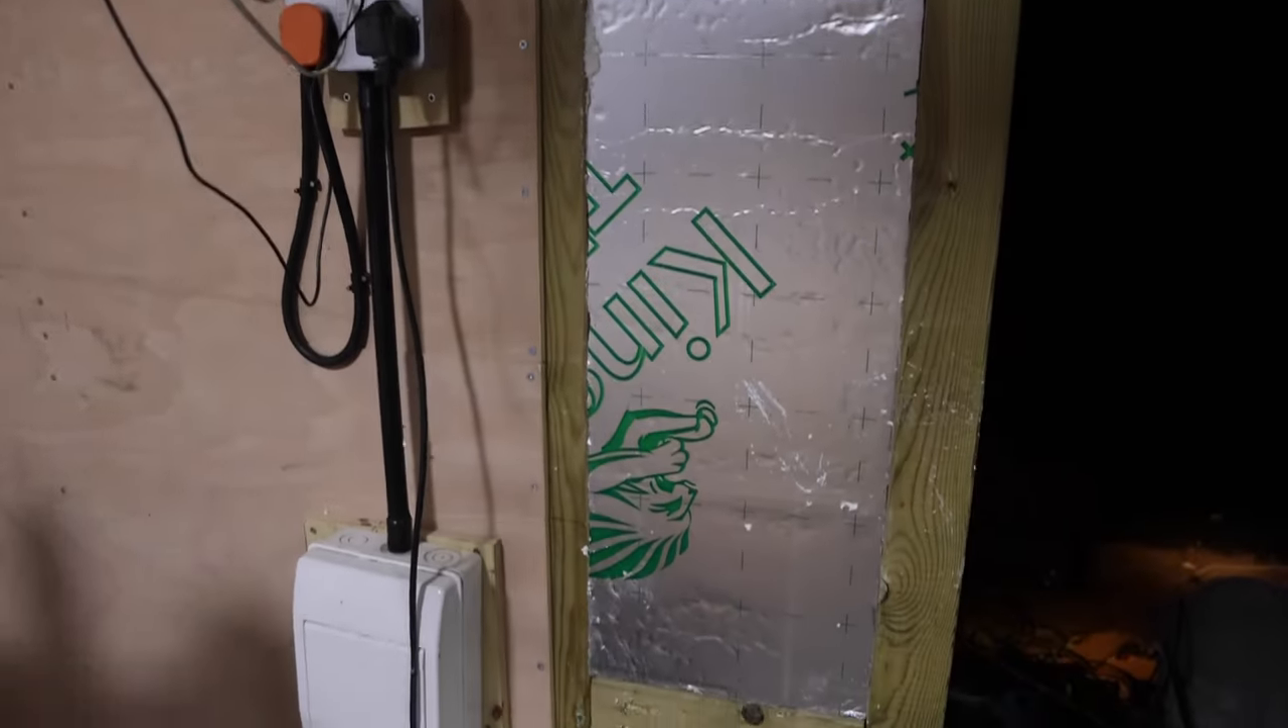There's a little bit more to do obviously we've got to put some plywood on but I just want to show you where I'm at the moment.